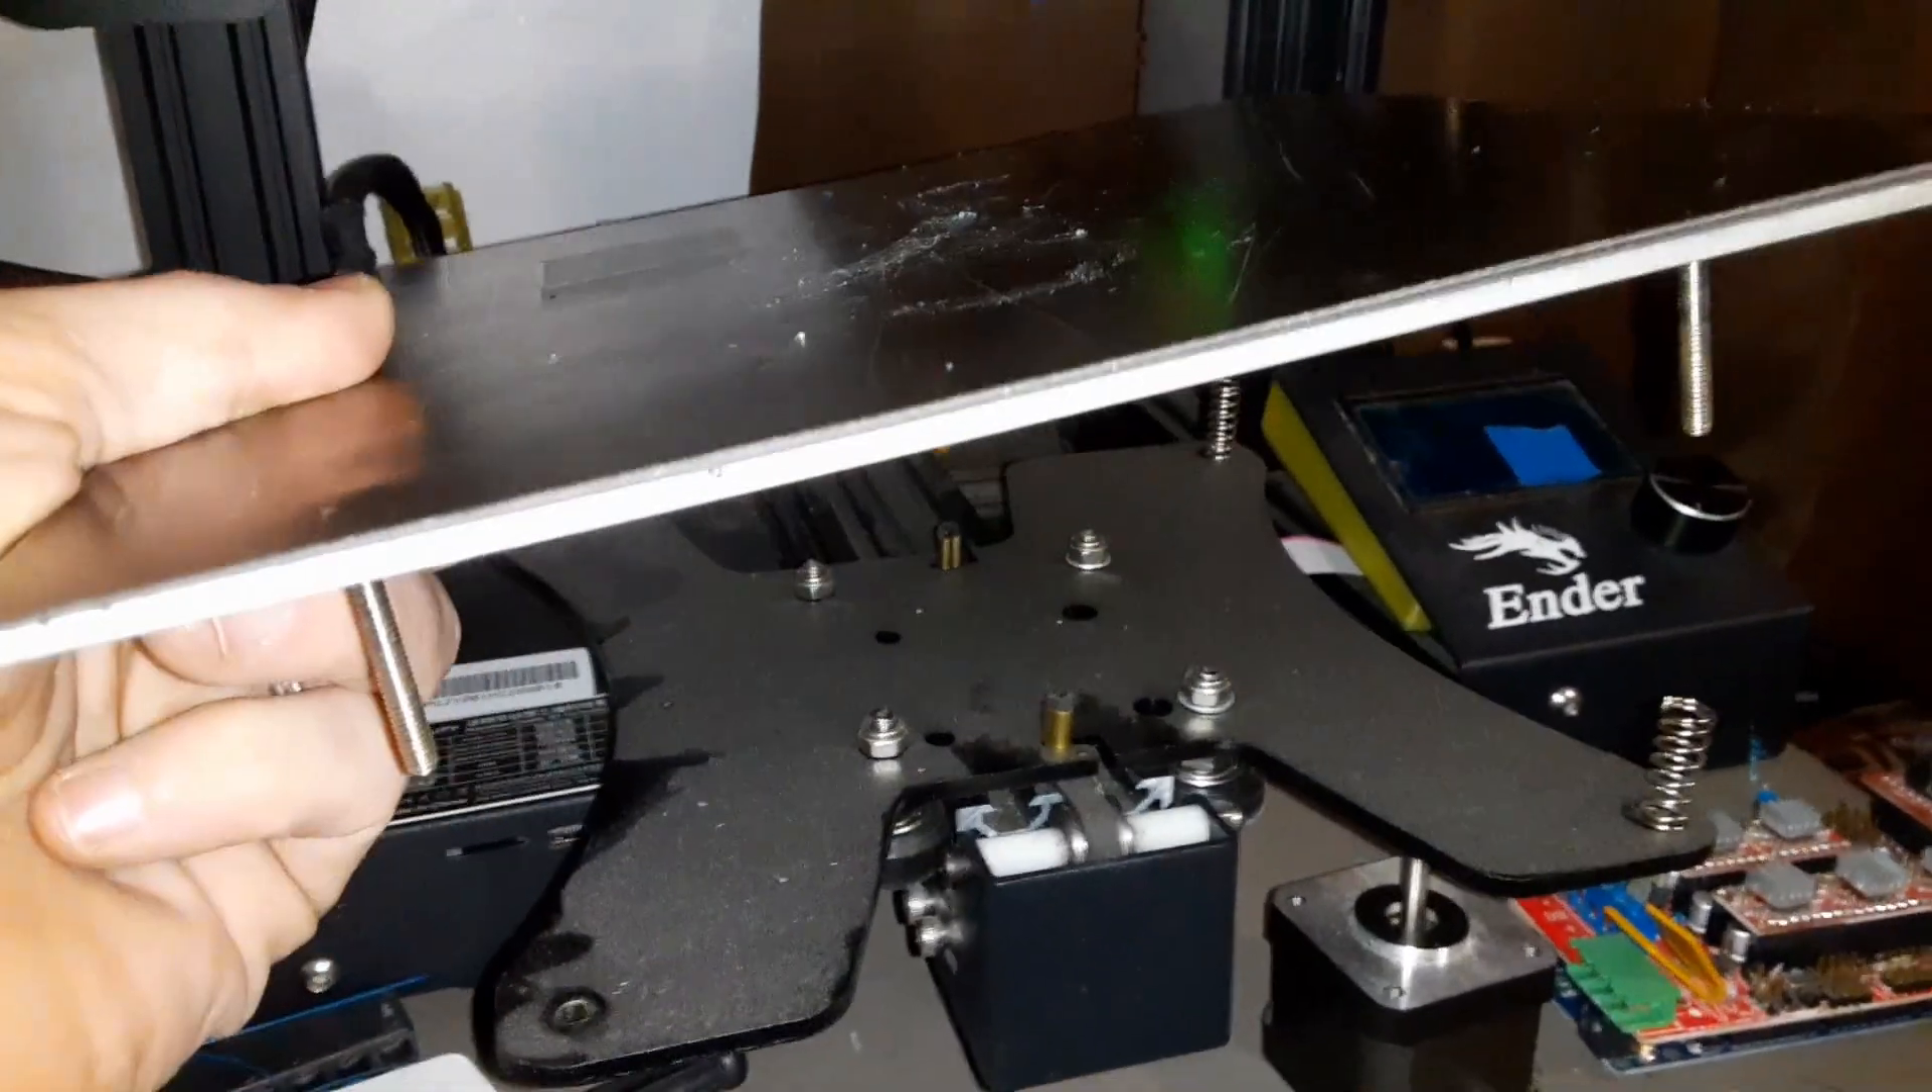Now that I've removed the four bed leveling screws, the bed will just pop right off.